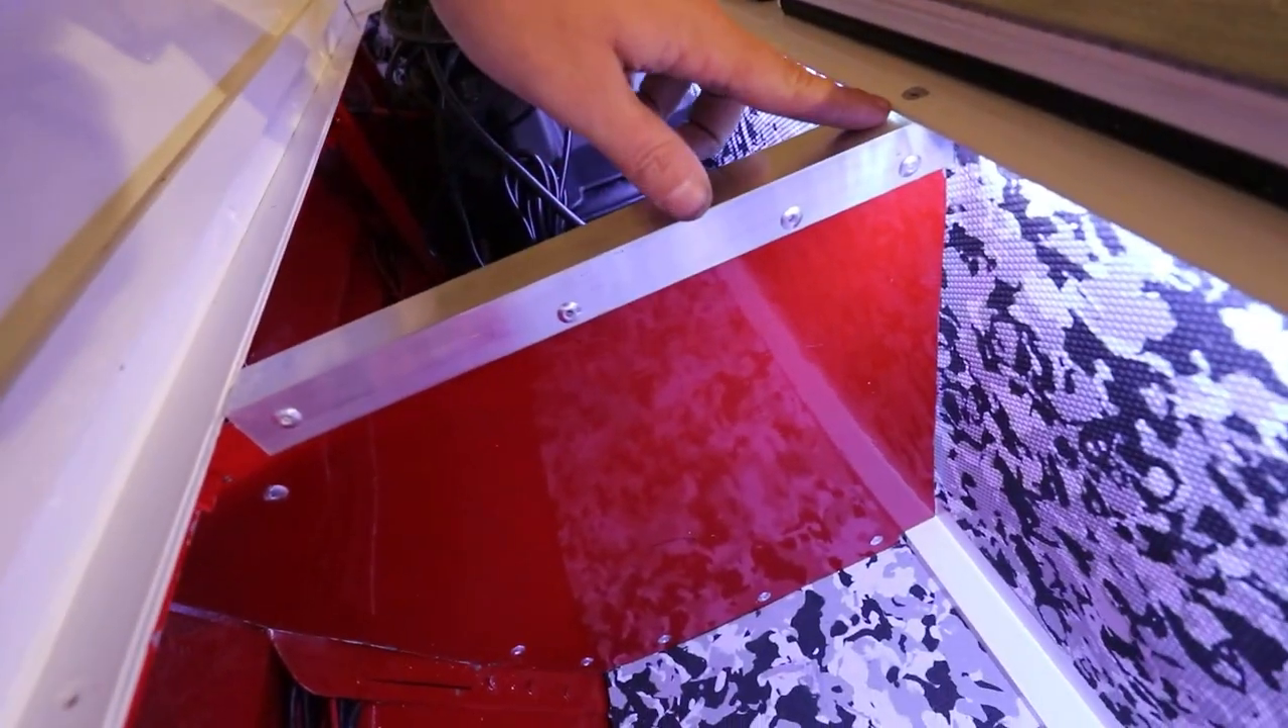So we cut out the wall then i added this one inch angle across there i got it riveted in here.